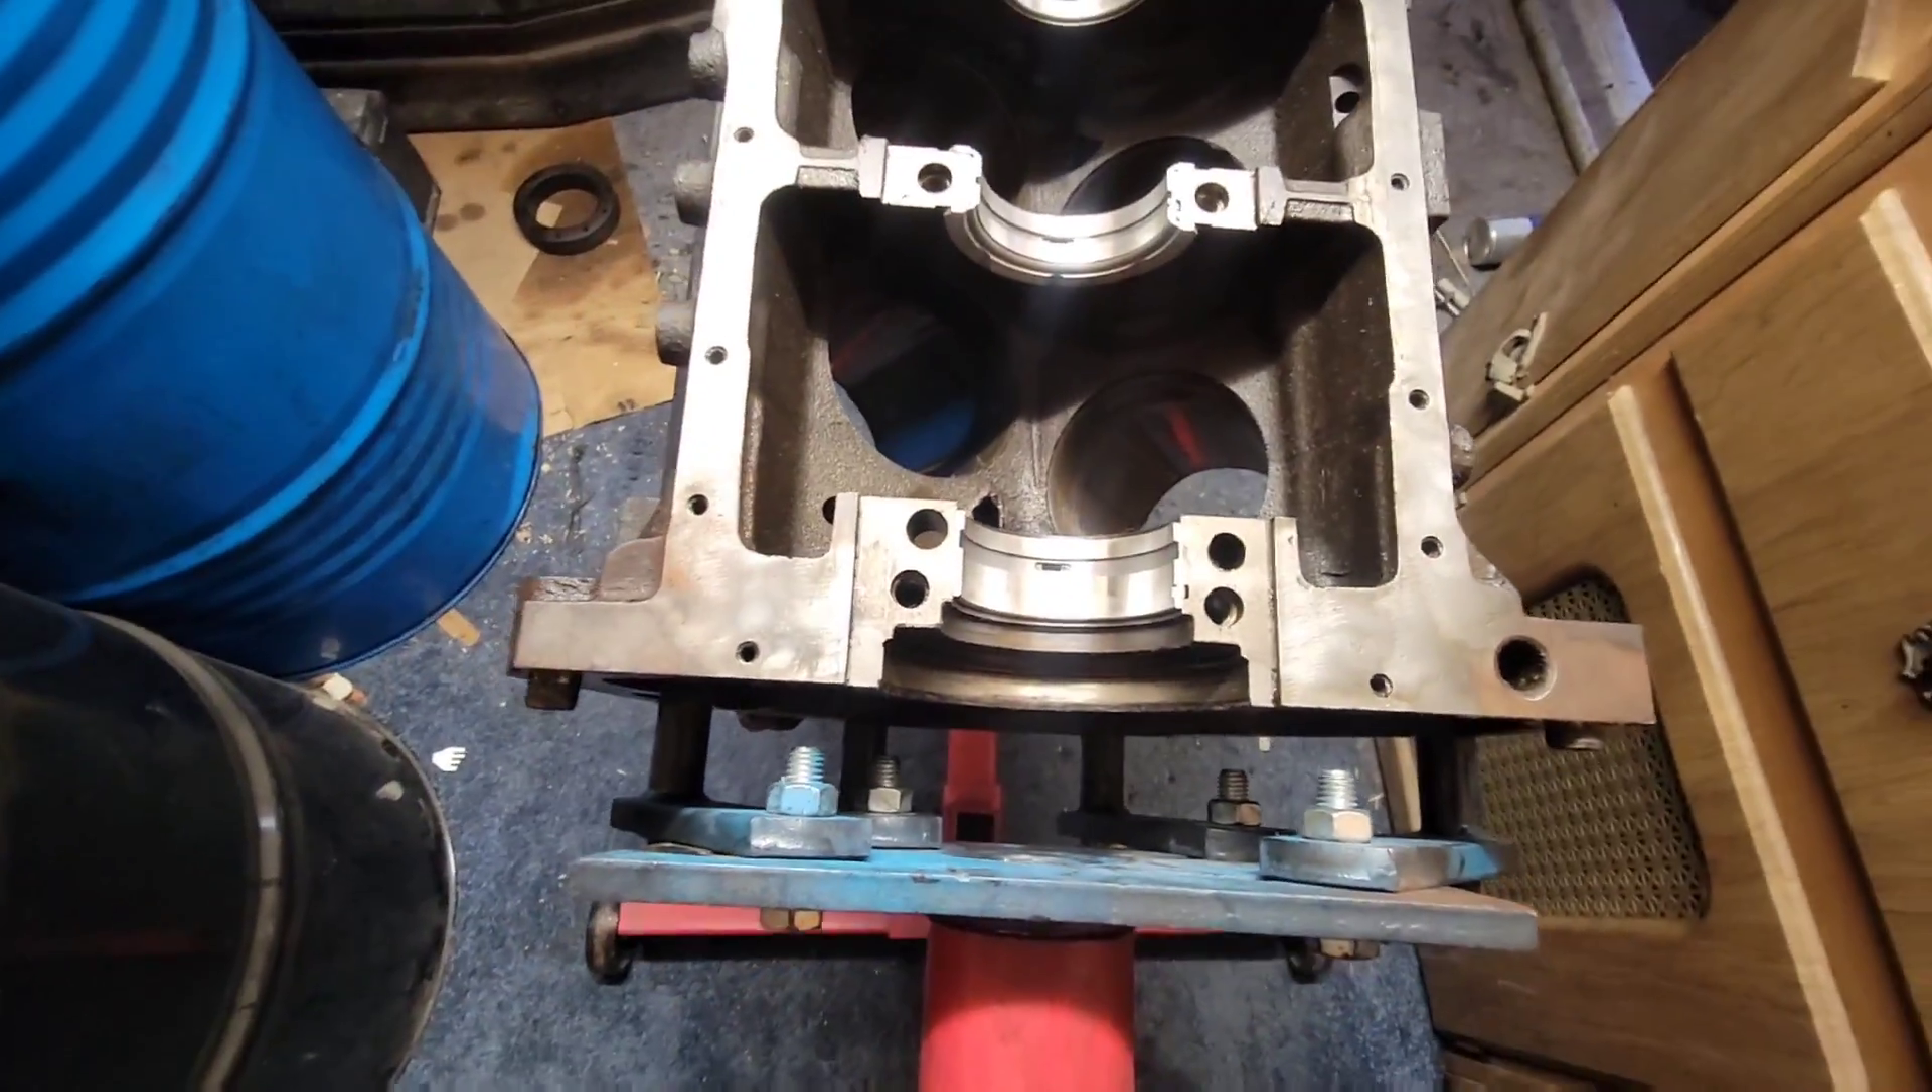I got the half of the bearings in.